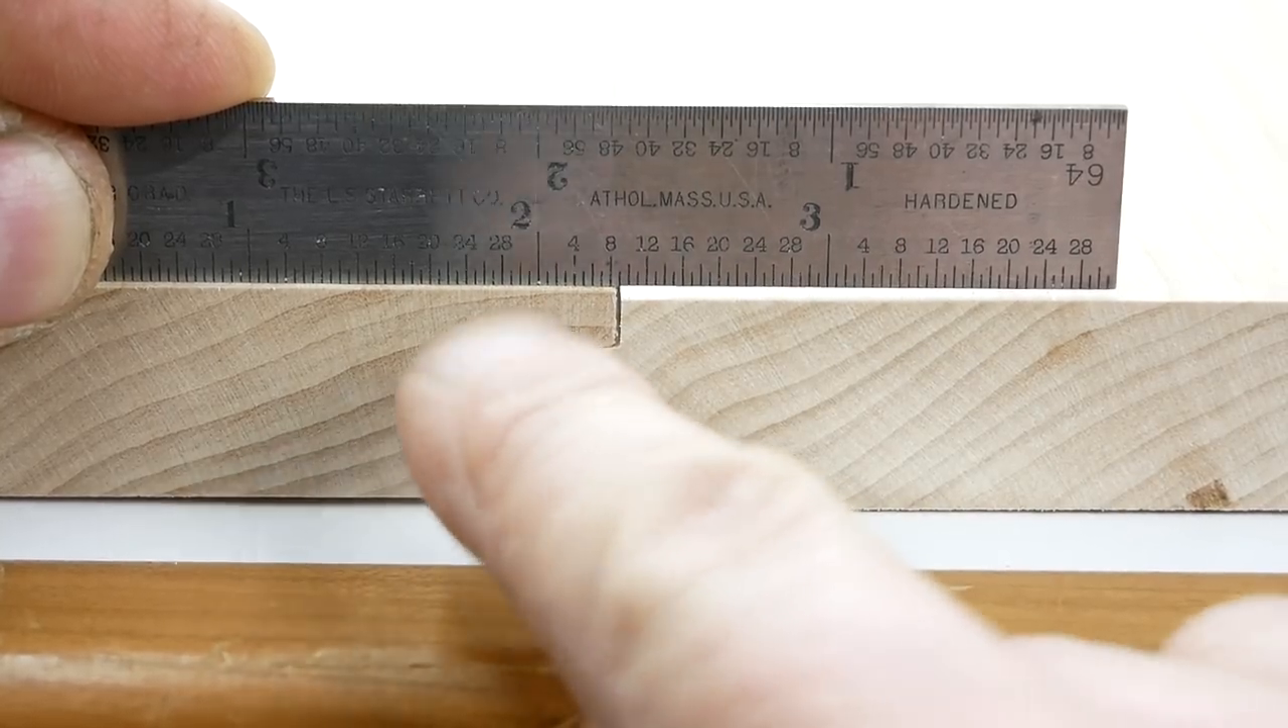Well, we're close, but the tops of these two panels still aren't flush, so there's more material to remove from the cove.